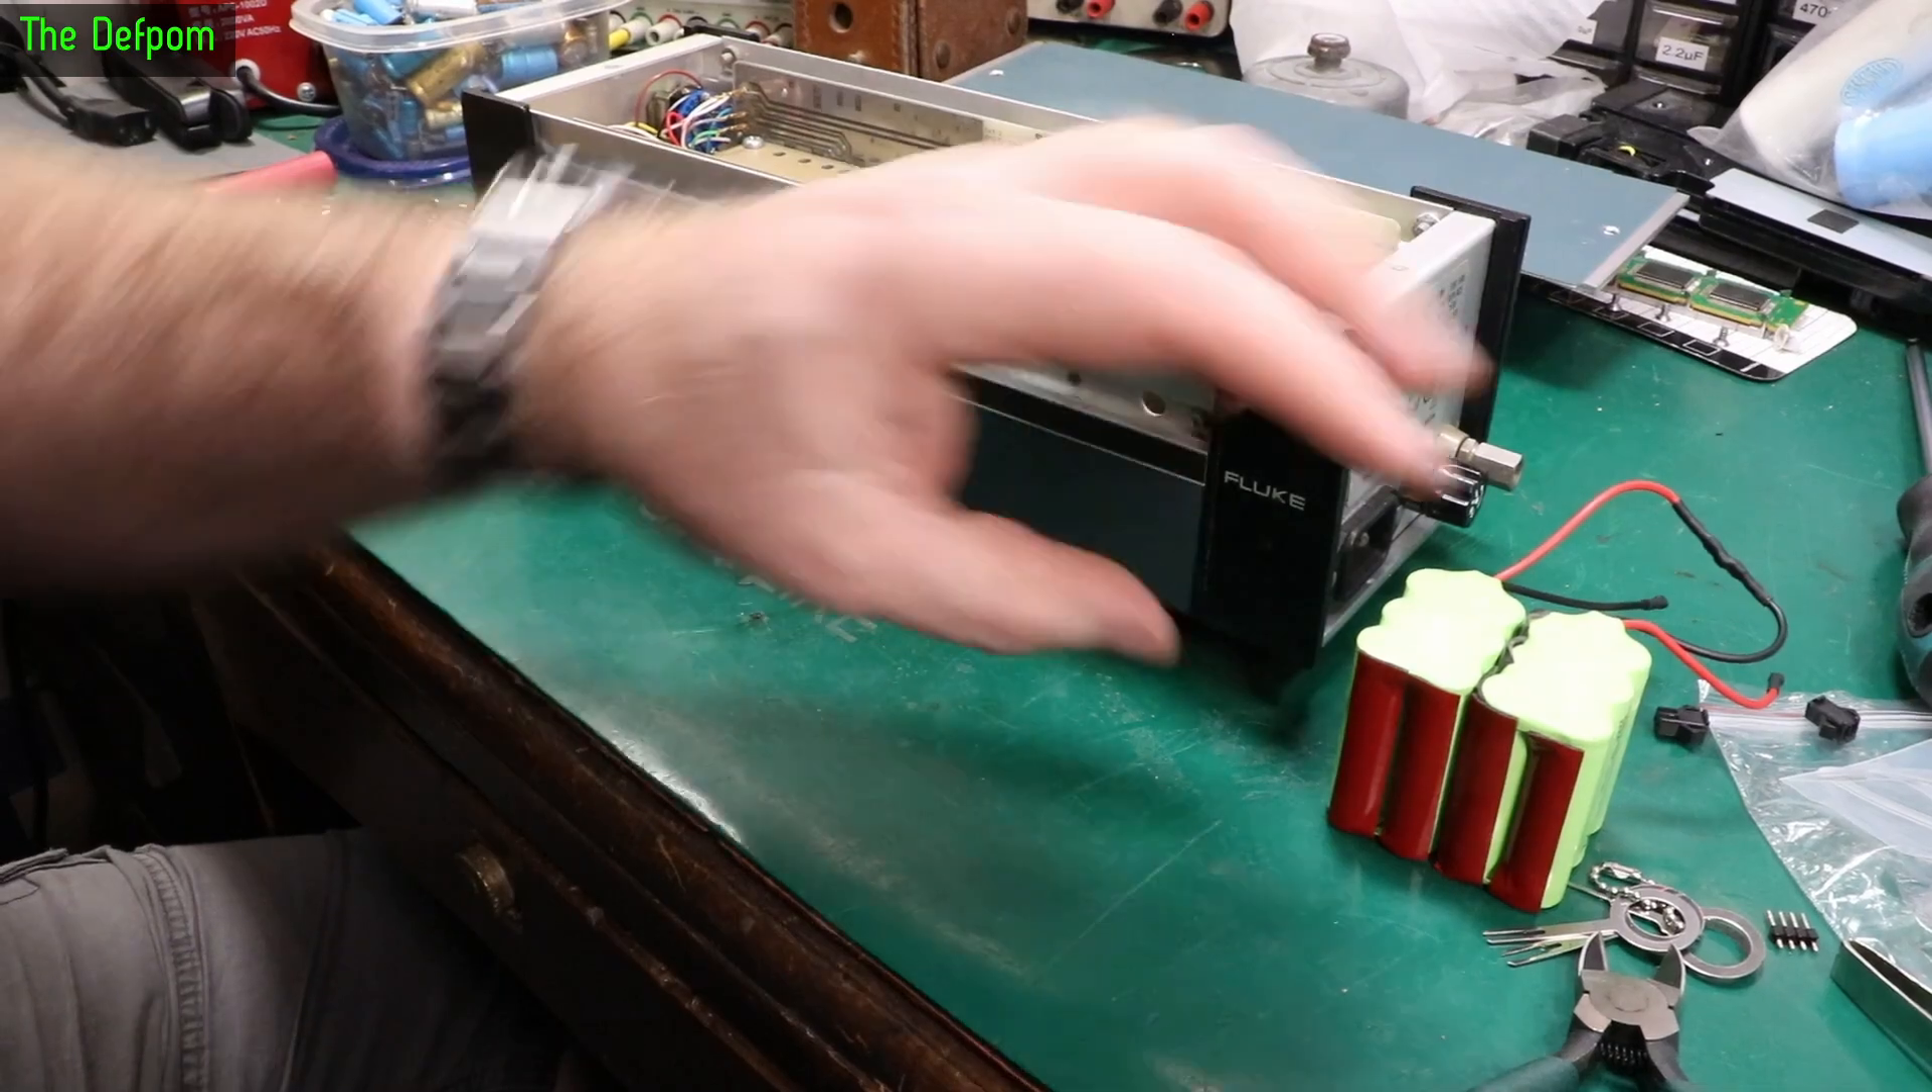That's the battery pack assembled.